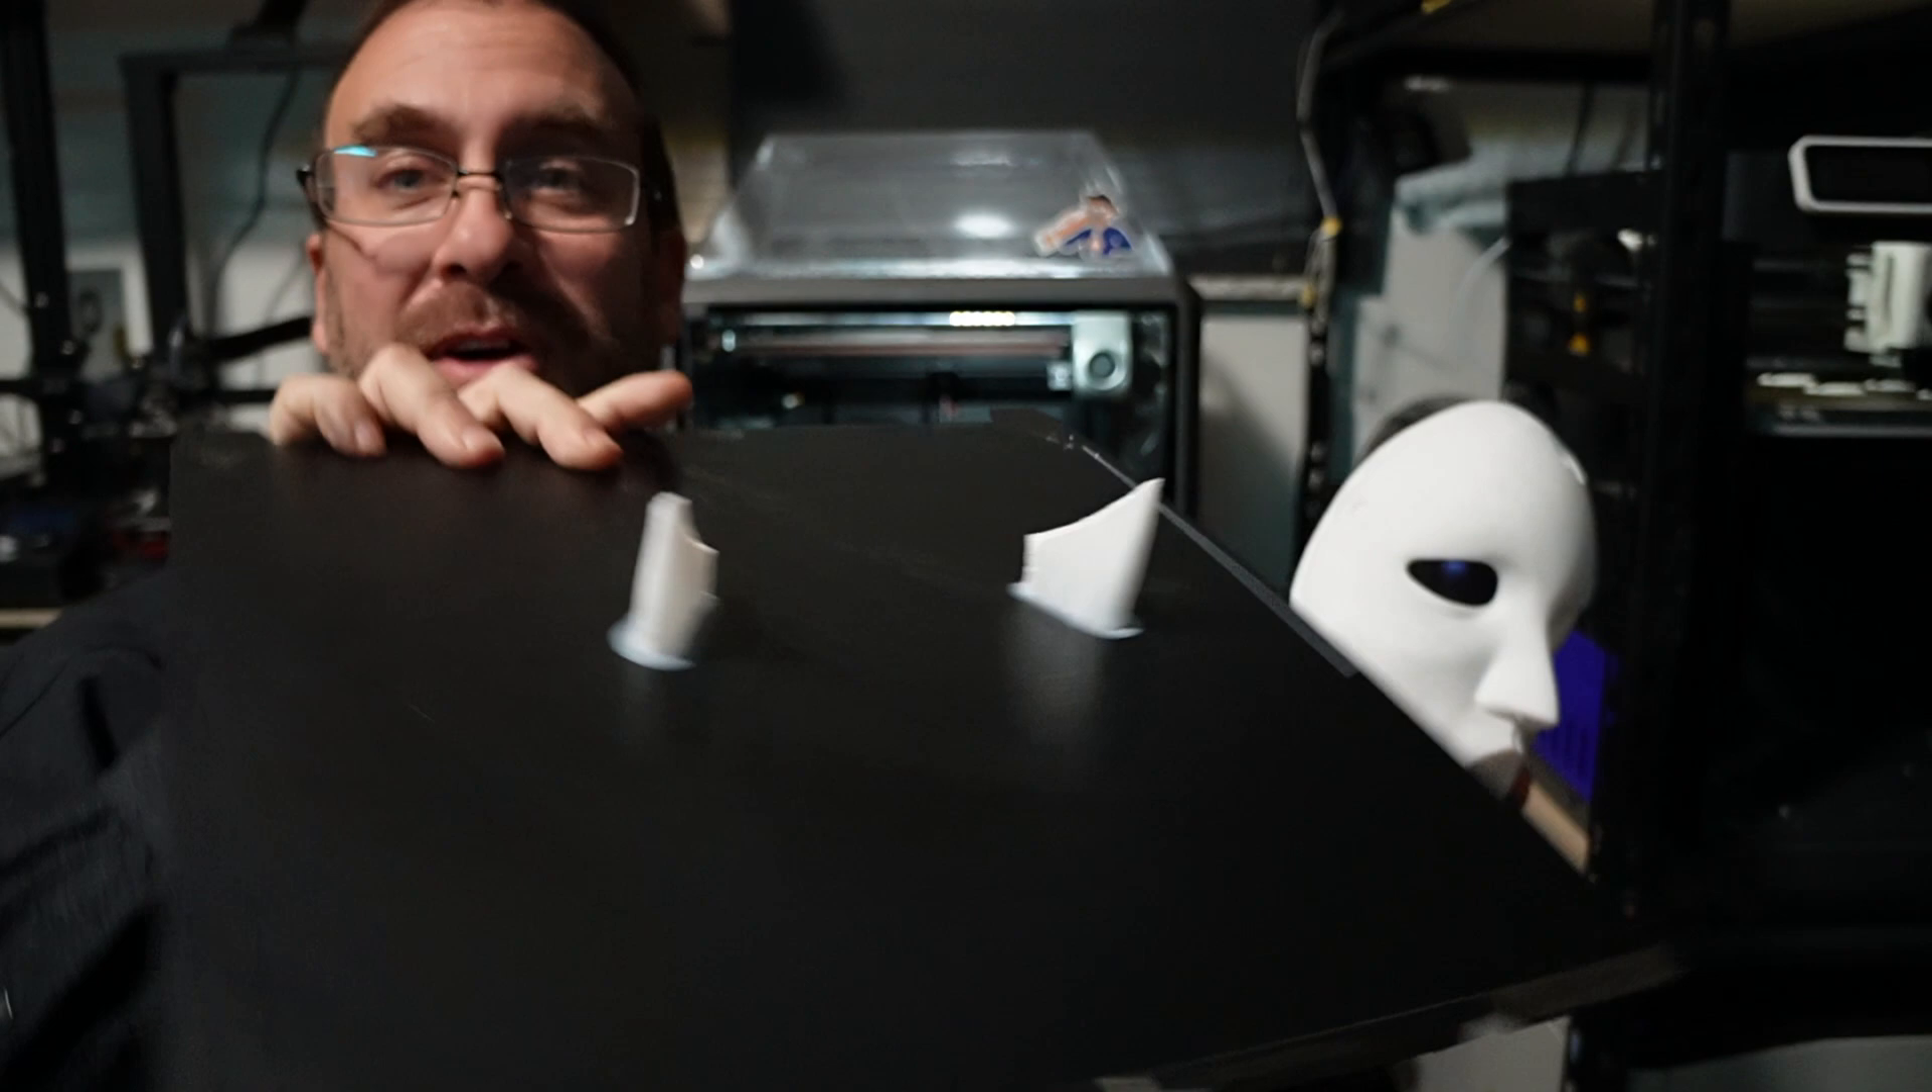Here's the supports still on the bed.